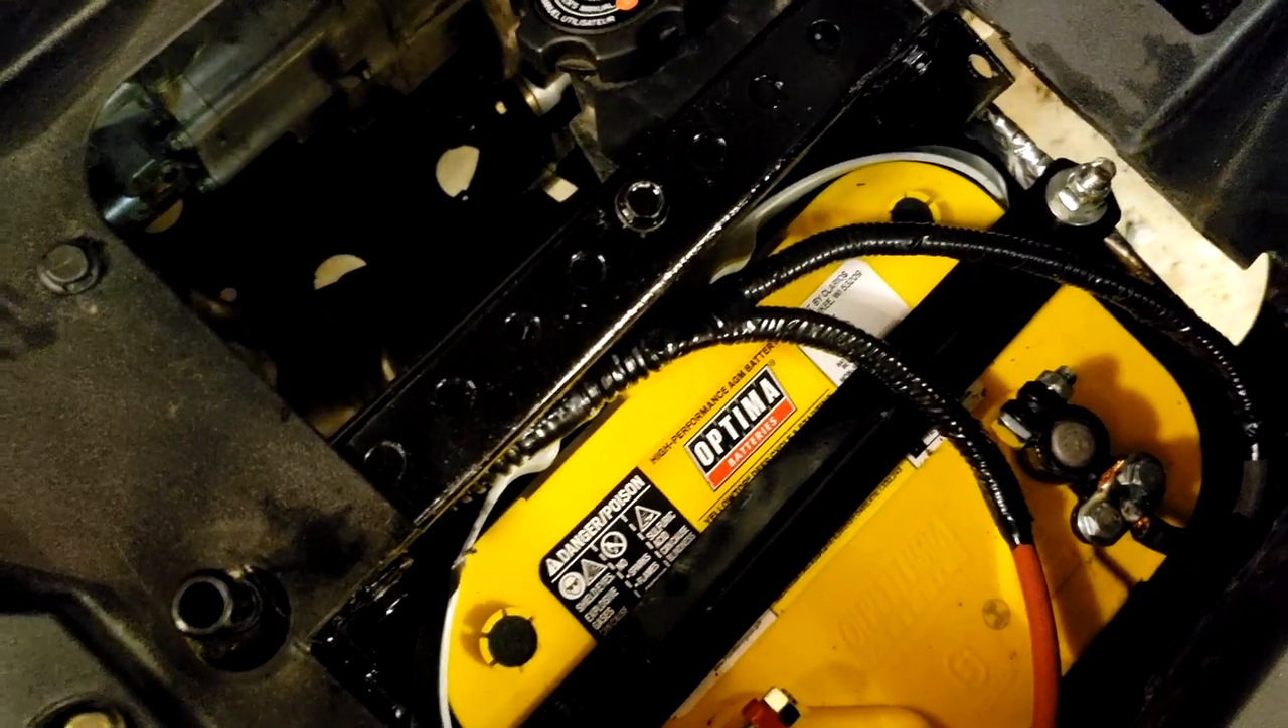All right so here's our finished product the battery cables run over here everything's connected working.